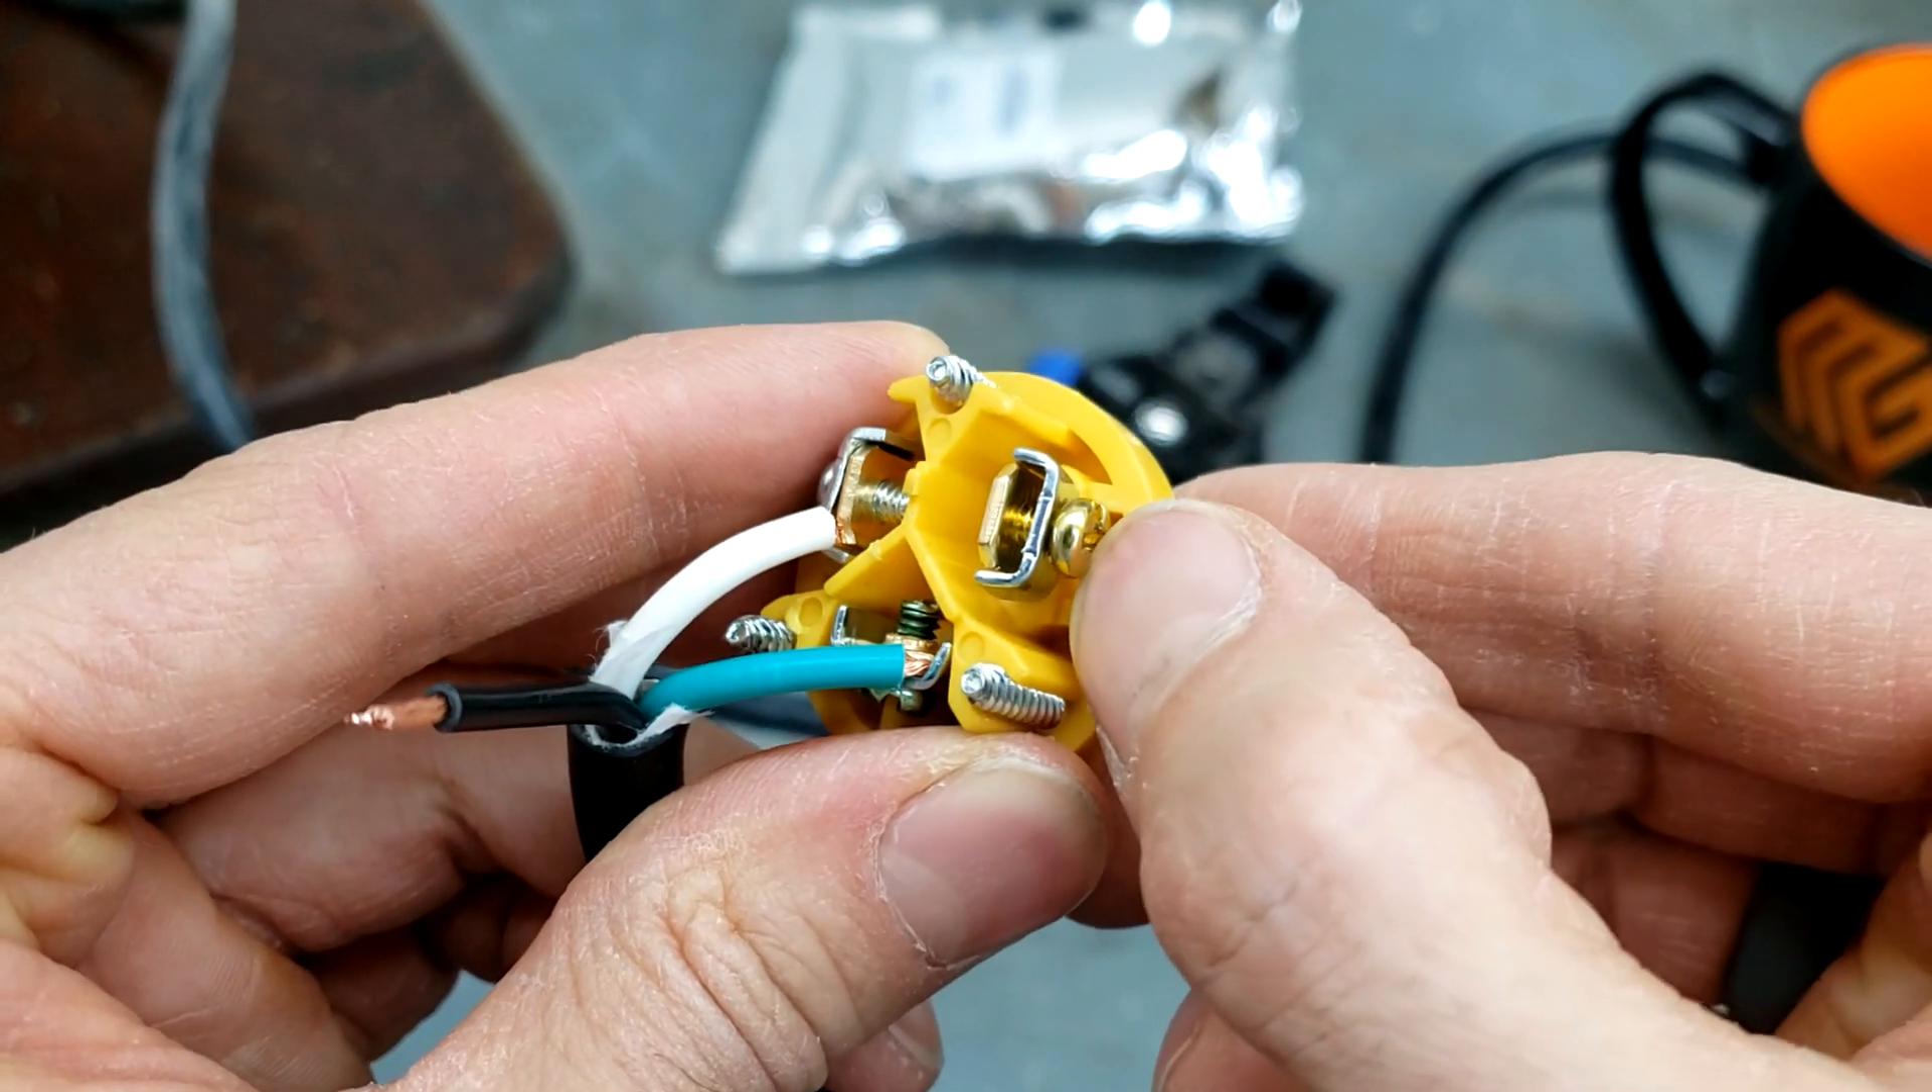And the front plate, you can see now that it's disassembled, there are three little connectors exposed on the inside.